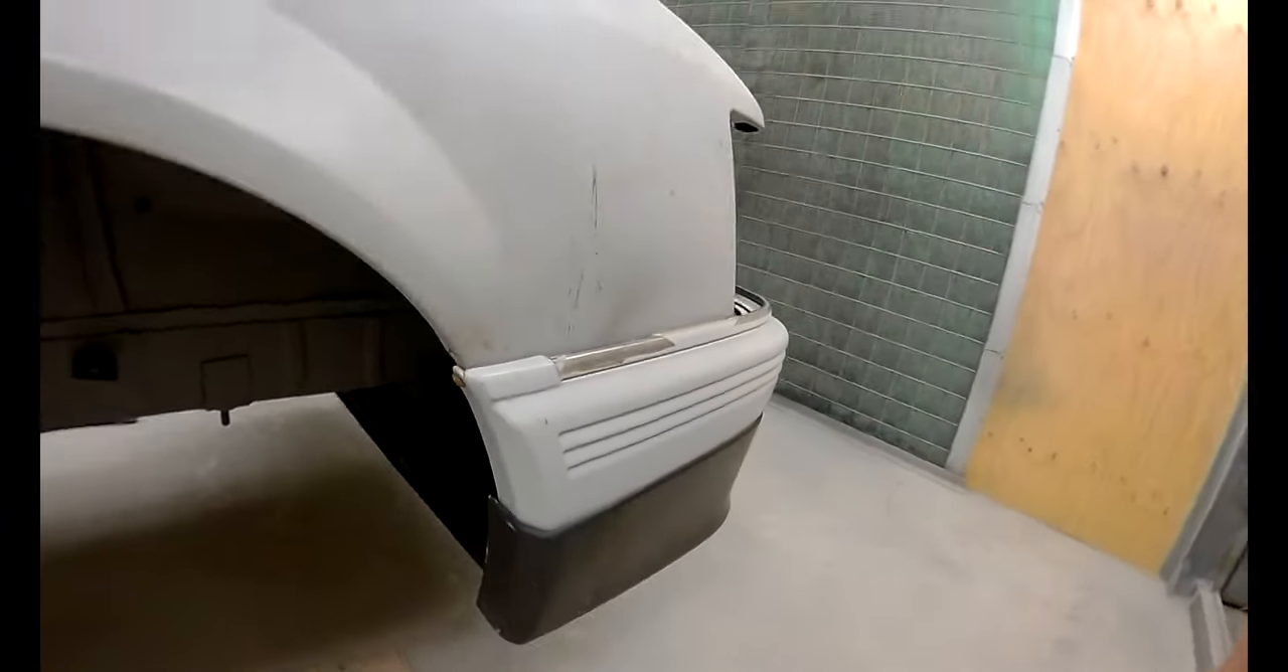That's the original bumper back in its original location.